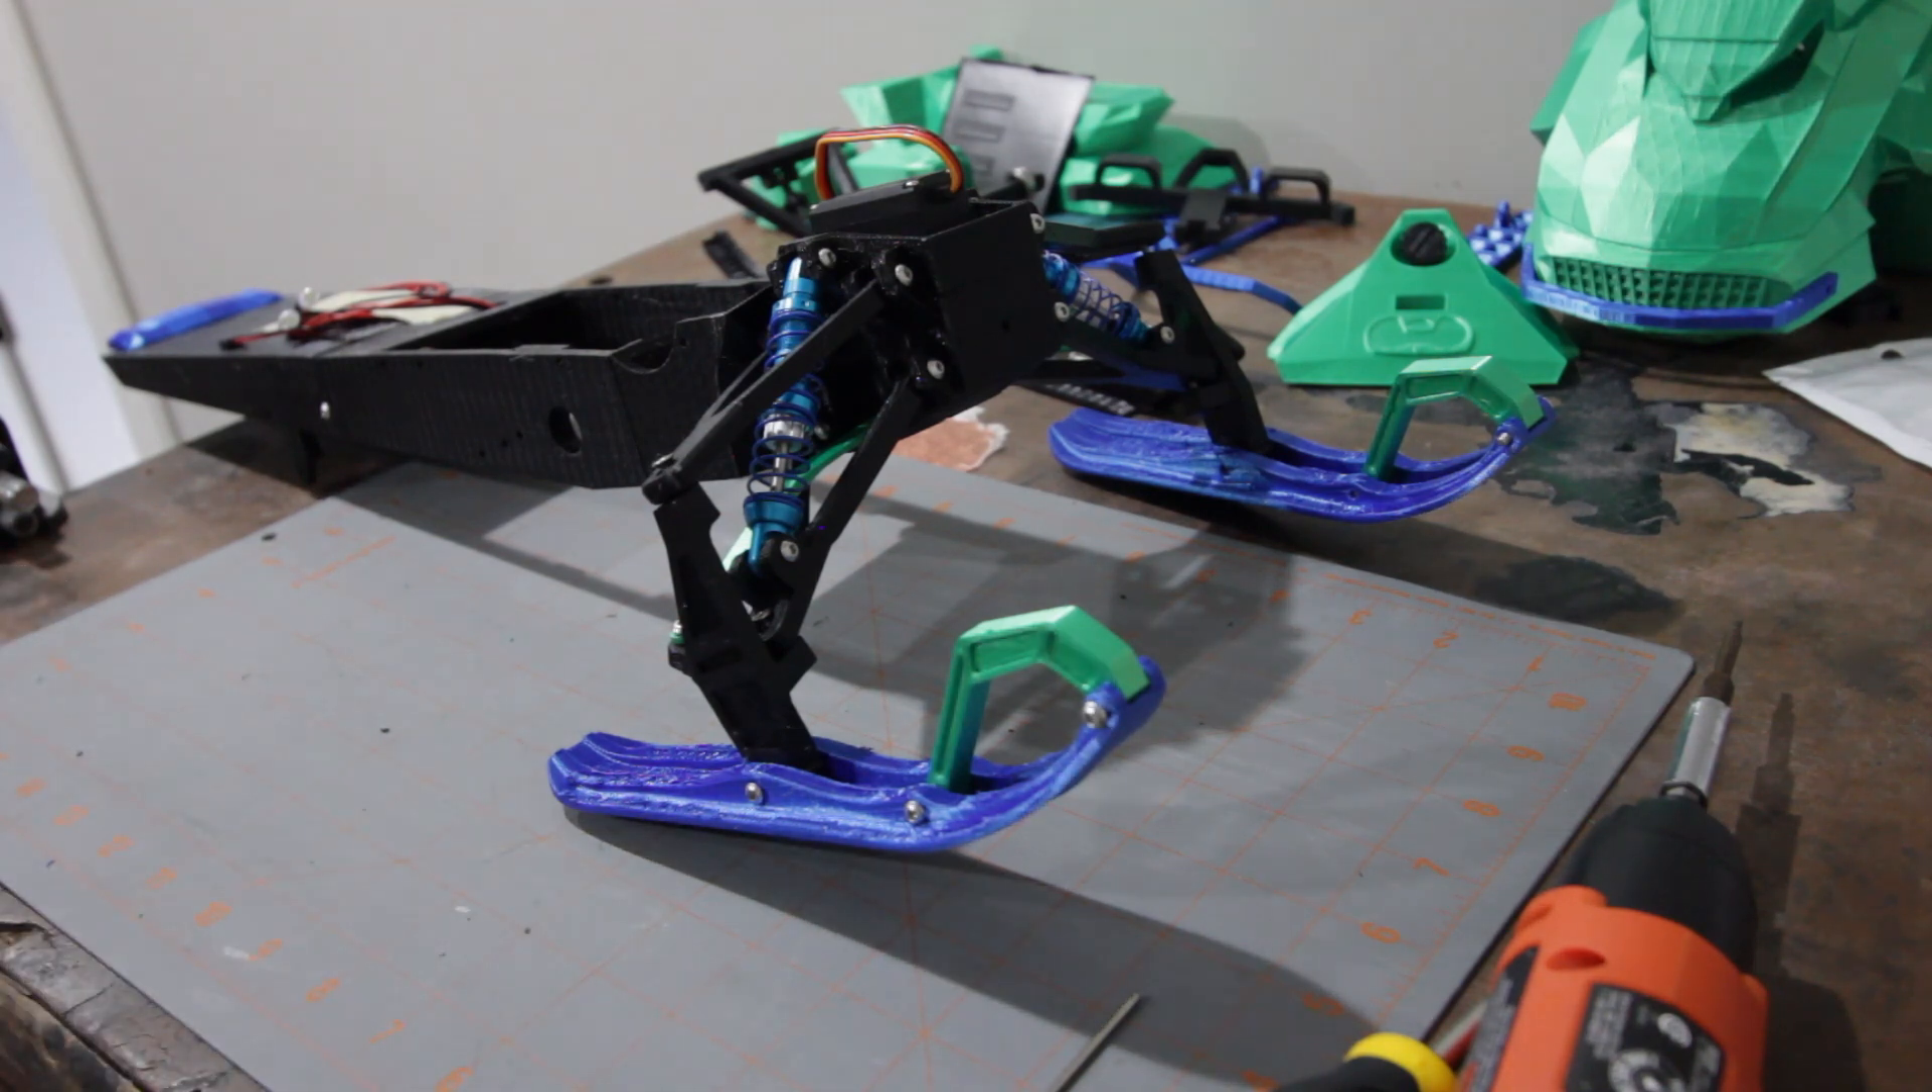But that's our whole front suspension and steering all set up and ready to go.